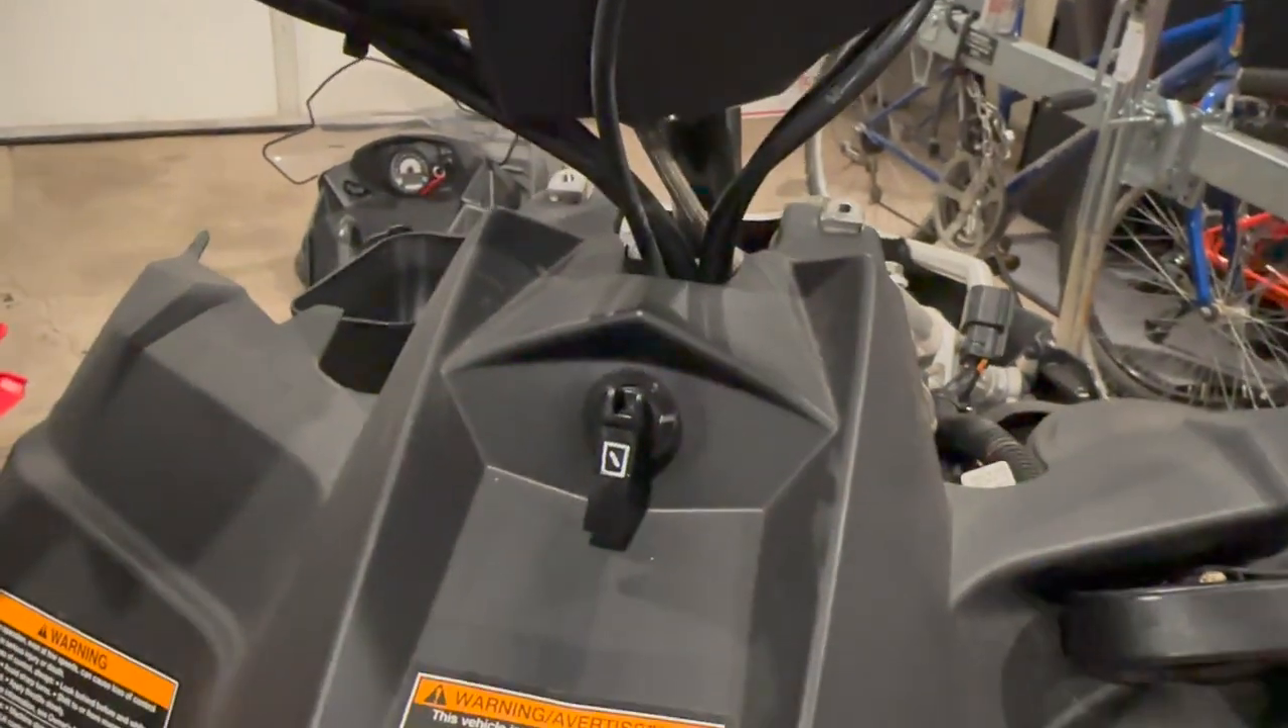Alright so now we've got the lever installed for the choke and it is fully functional operational.